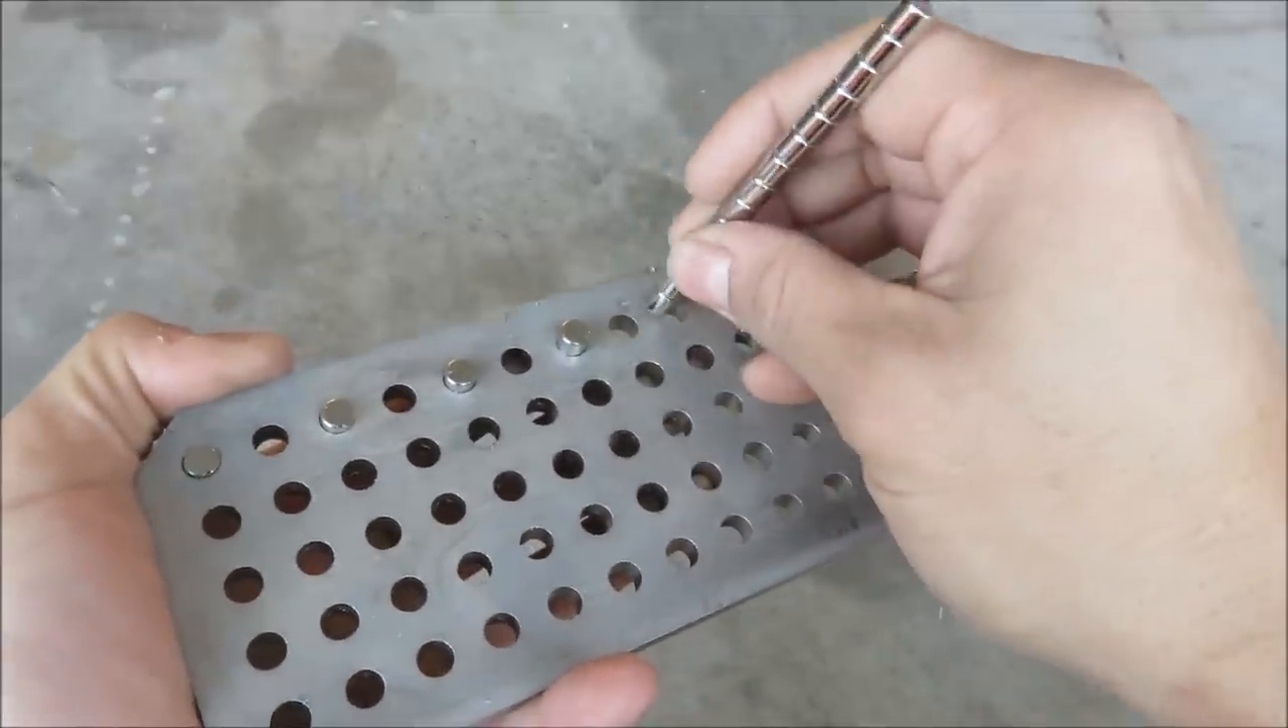And as I move over to the right, you can see the magnets stick out higher and higher.